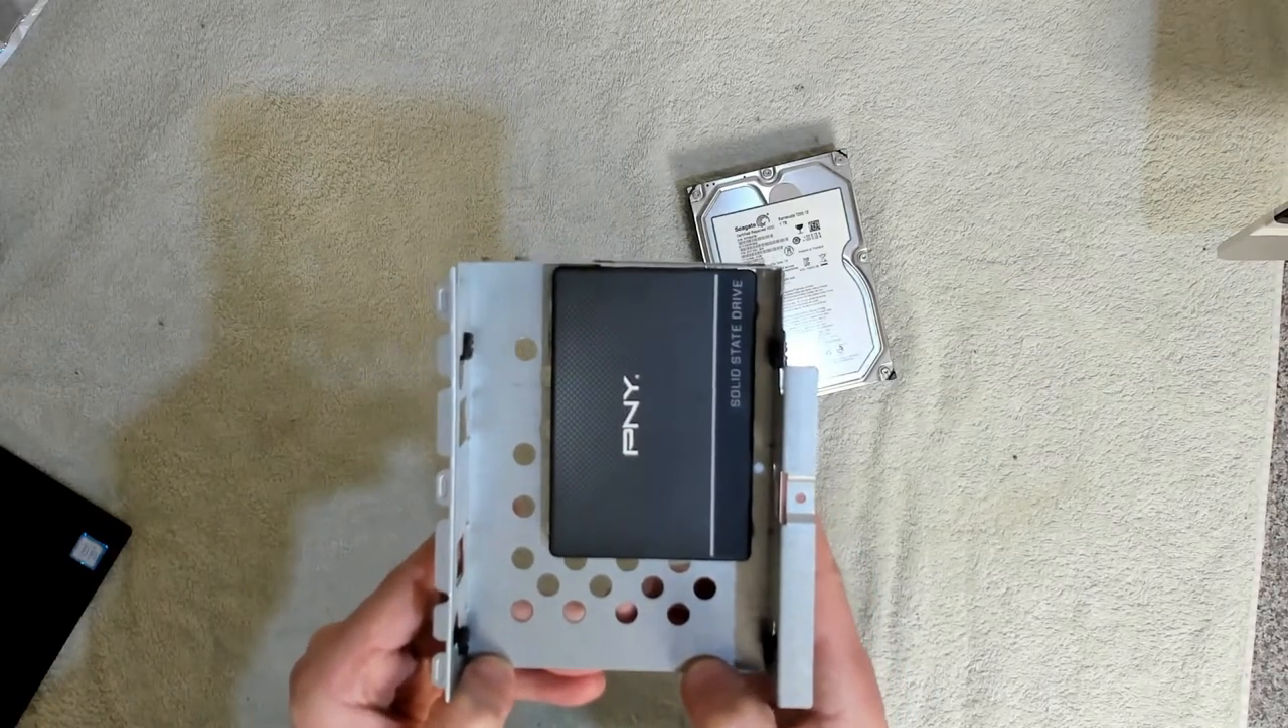Okay so here's the cage with the new drive installed.